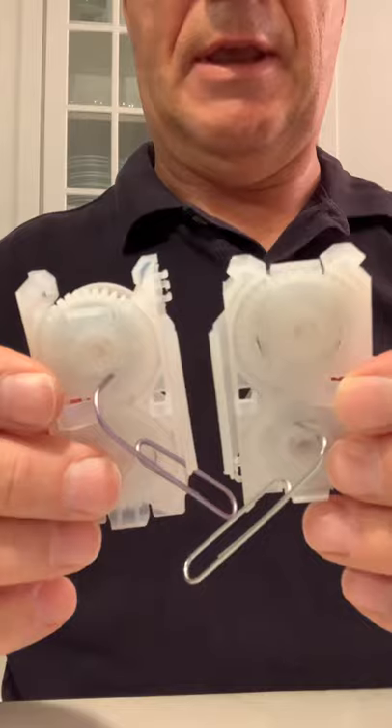So now I have two spring assemblies that are held in place with the paper clips and then the back sides of these look like this.